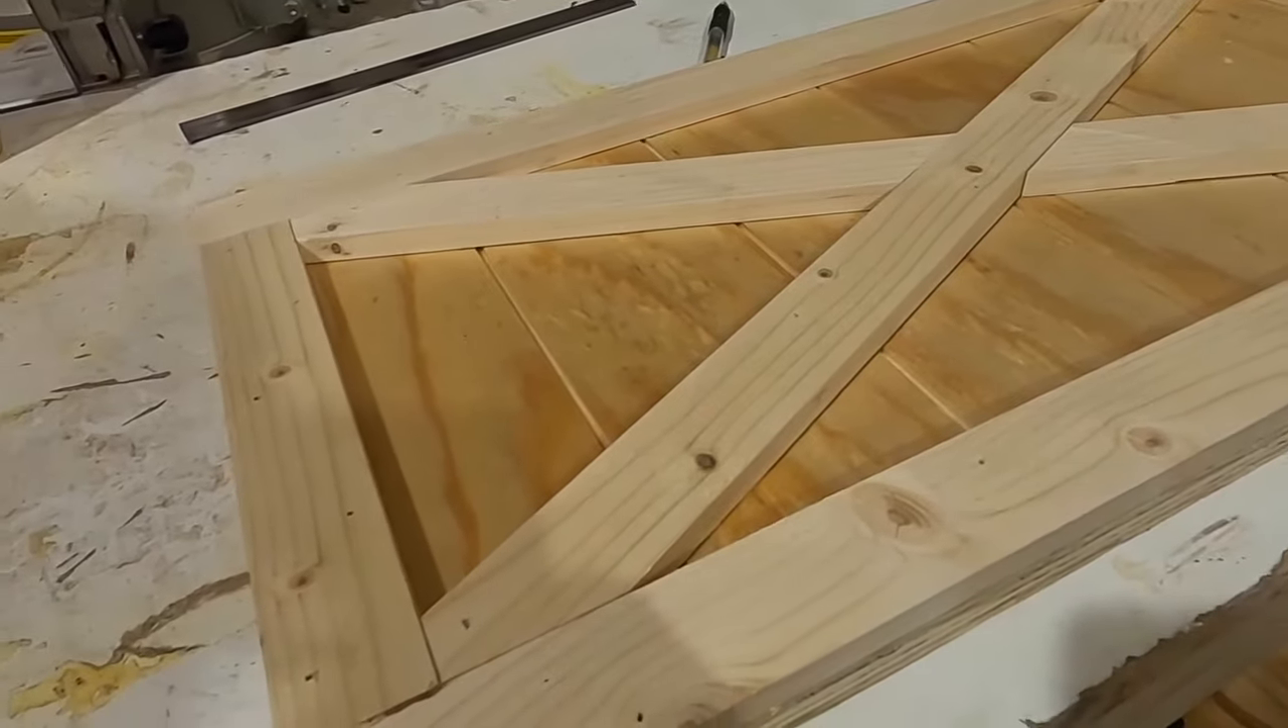Here's a closer look after everything is together on this frame.